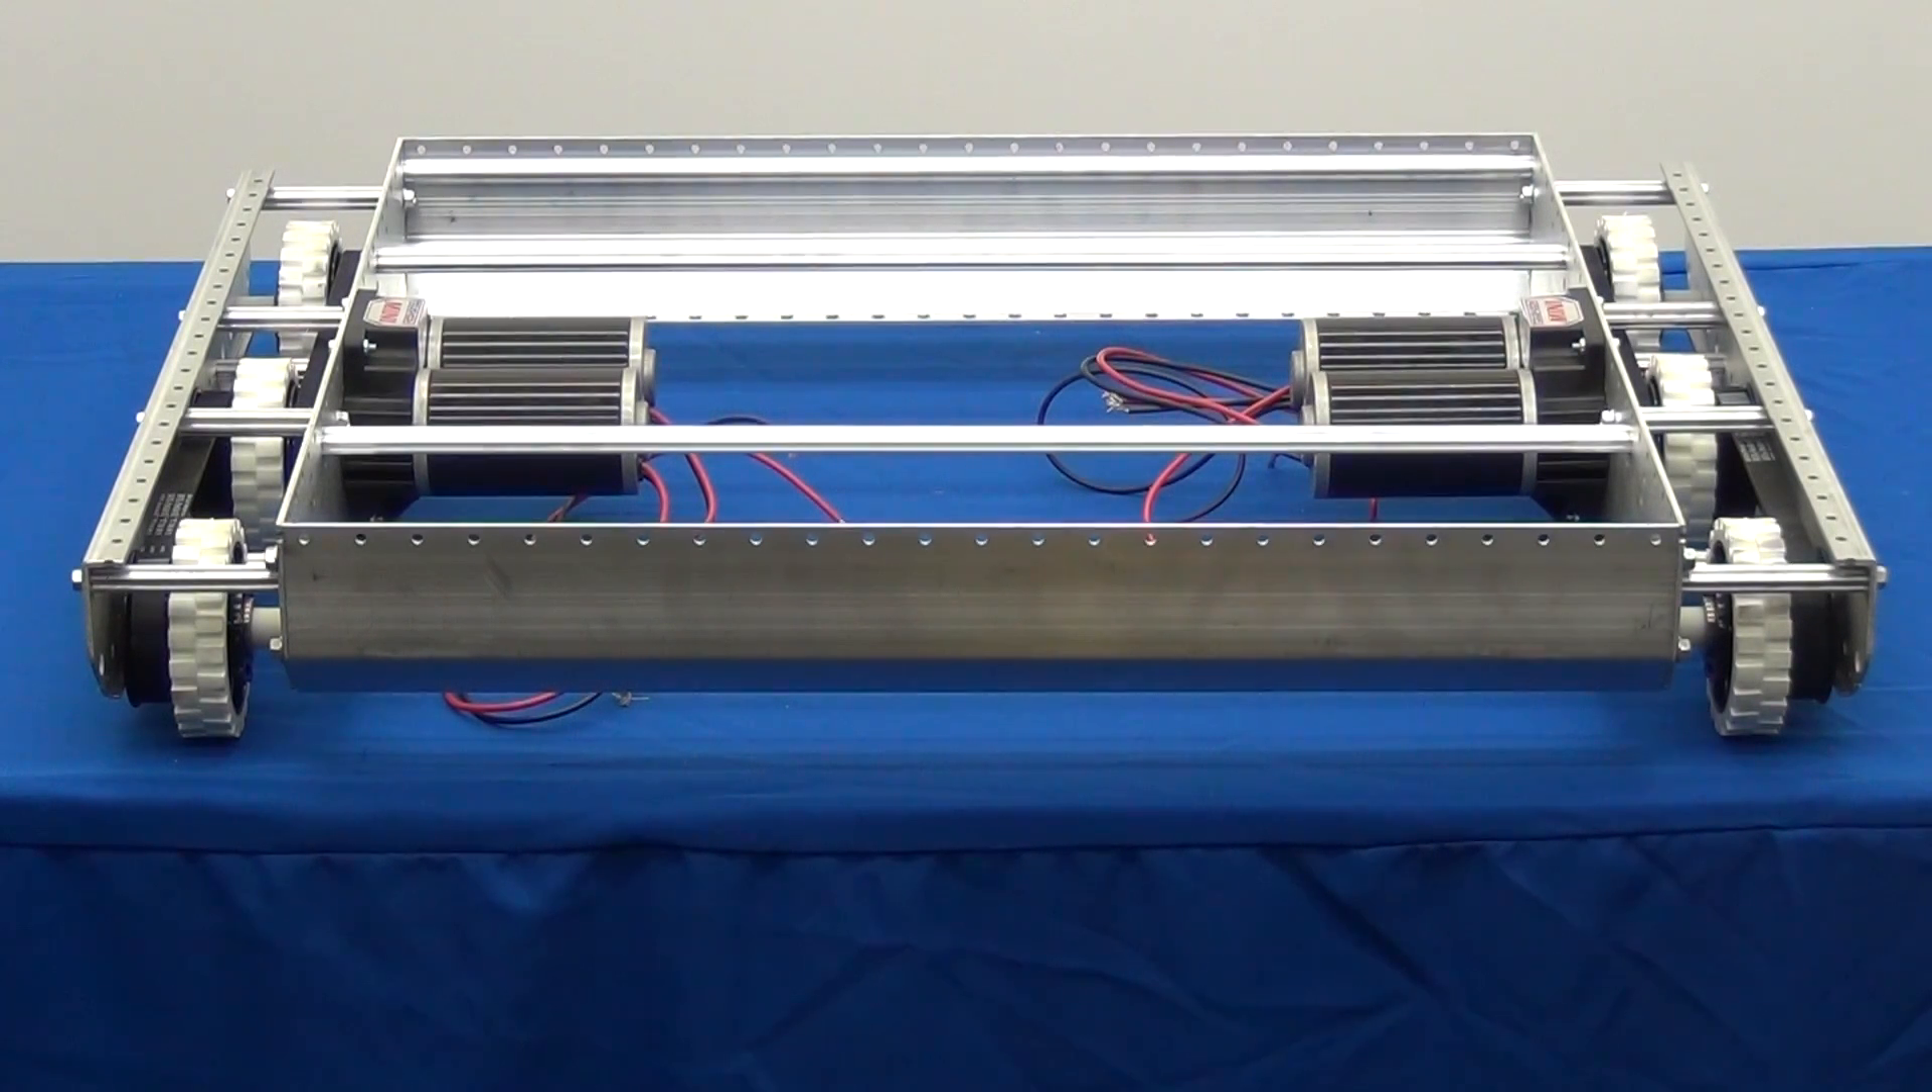Congratulations, you have successfully assembled the AM14U drive base in a wide configuration.